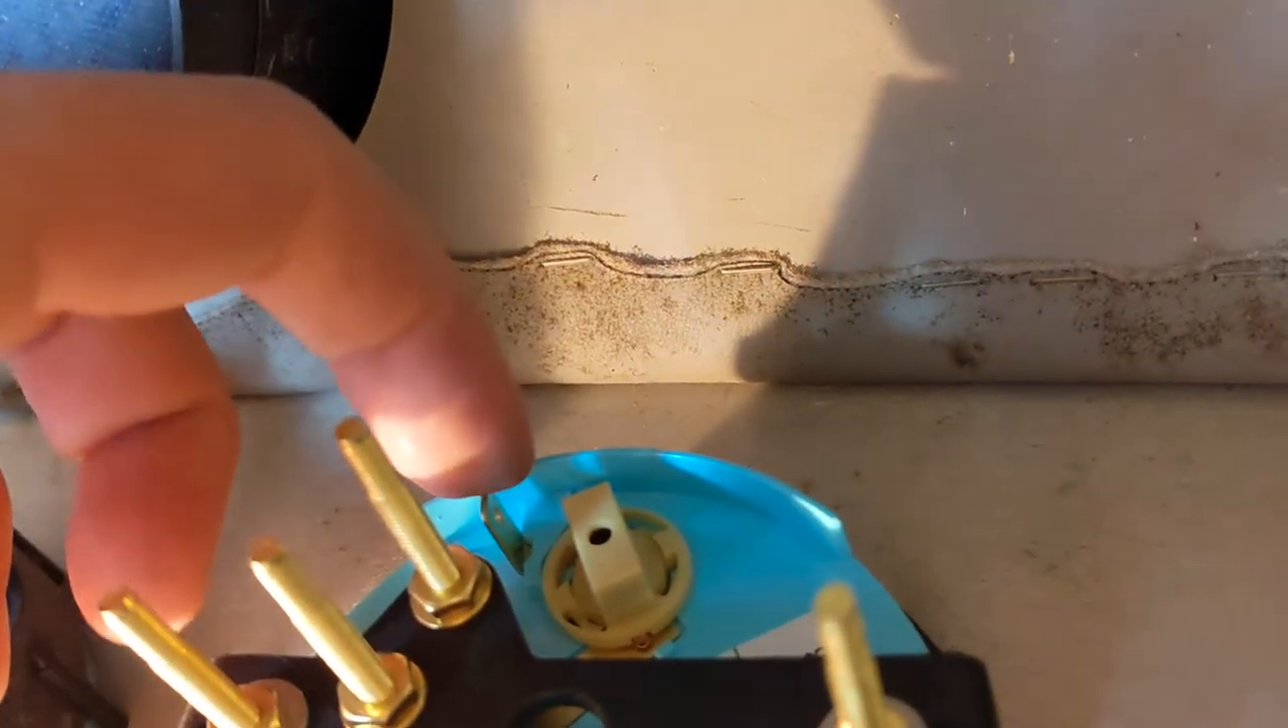I've got one washer underneath each uh nut and then a nut securing each of the studs and i don't have any wires connected yet this is the stud that does not have a wire connected.